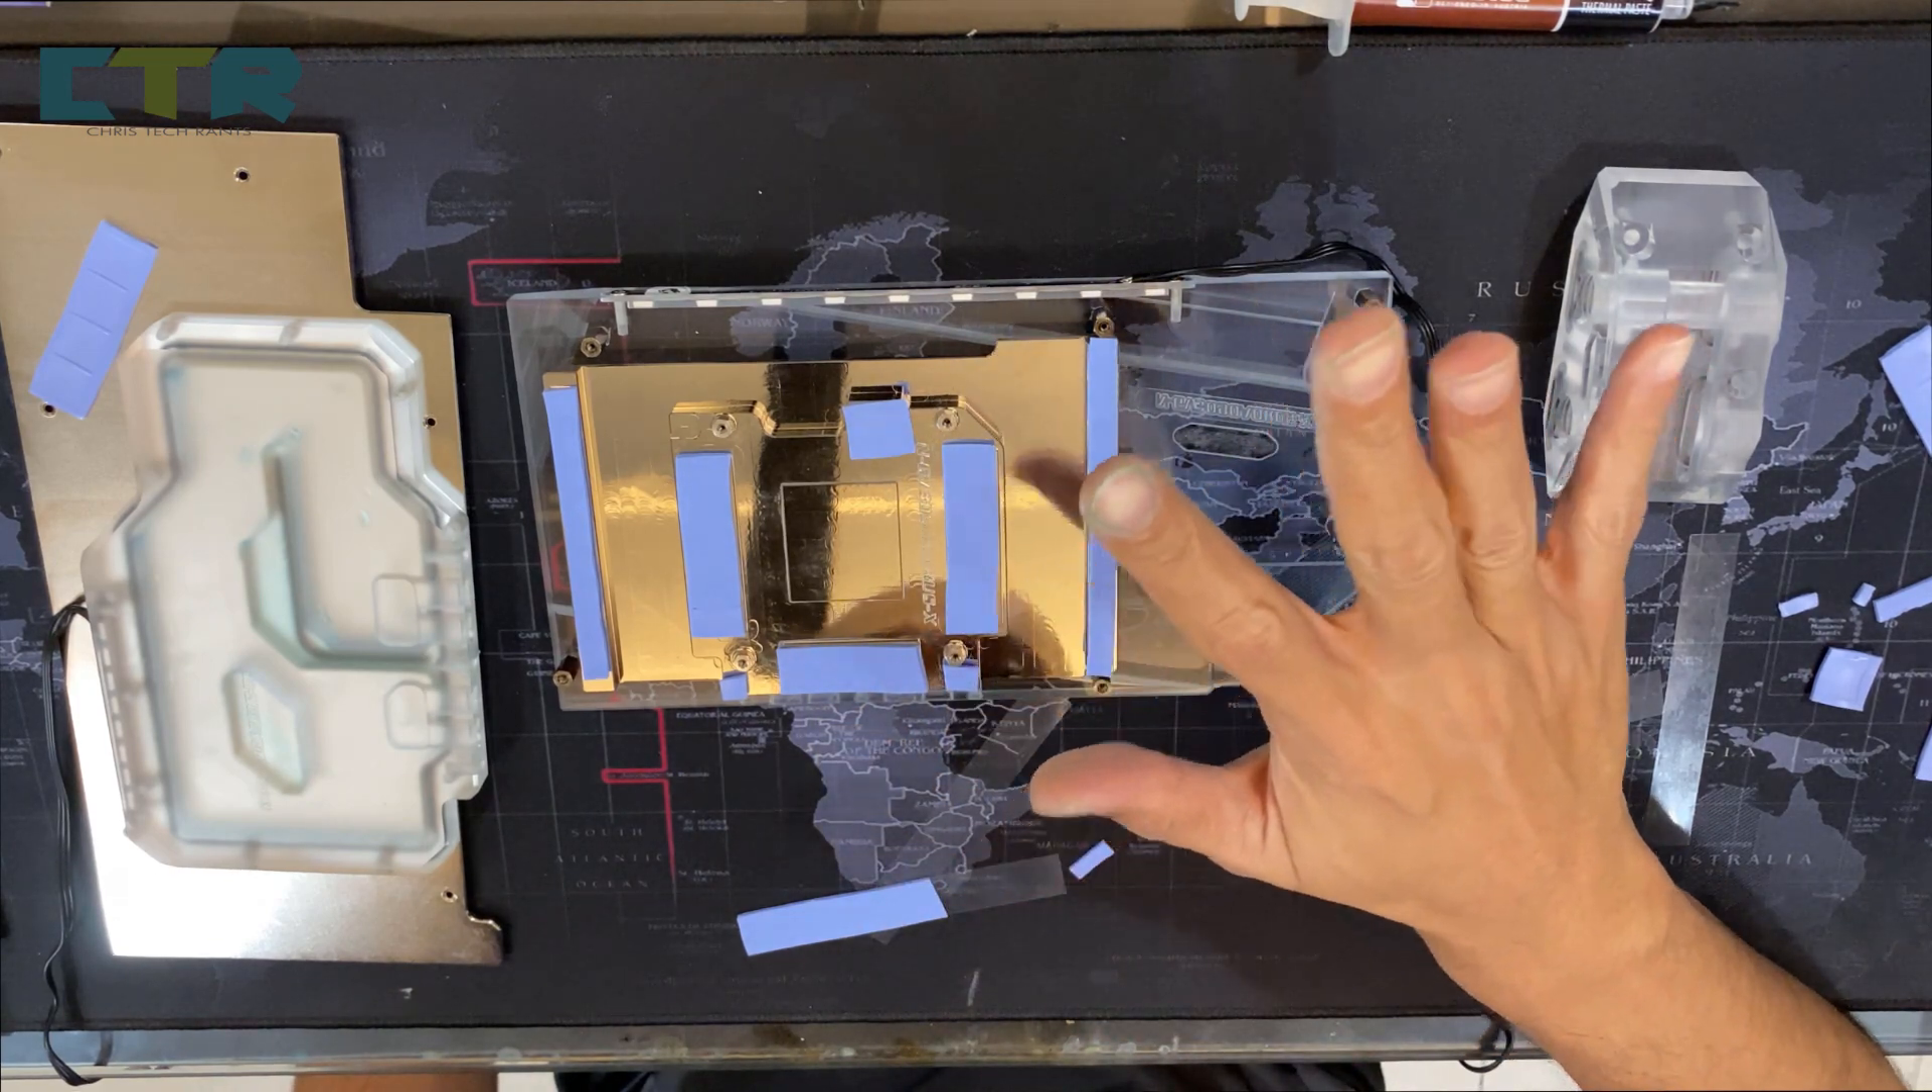Uh as i've mentioned uh i've just placed uh the pads where the elevated portions are.